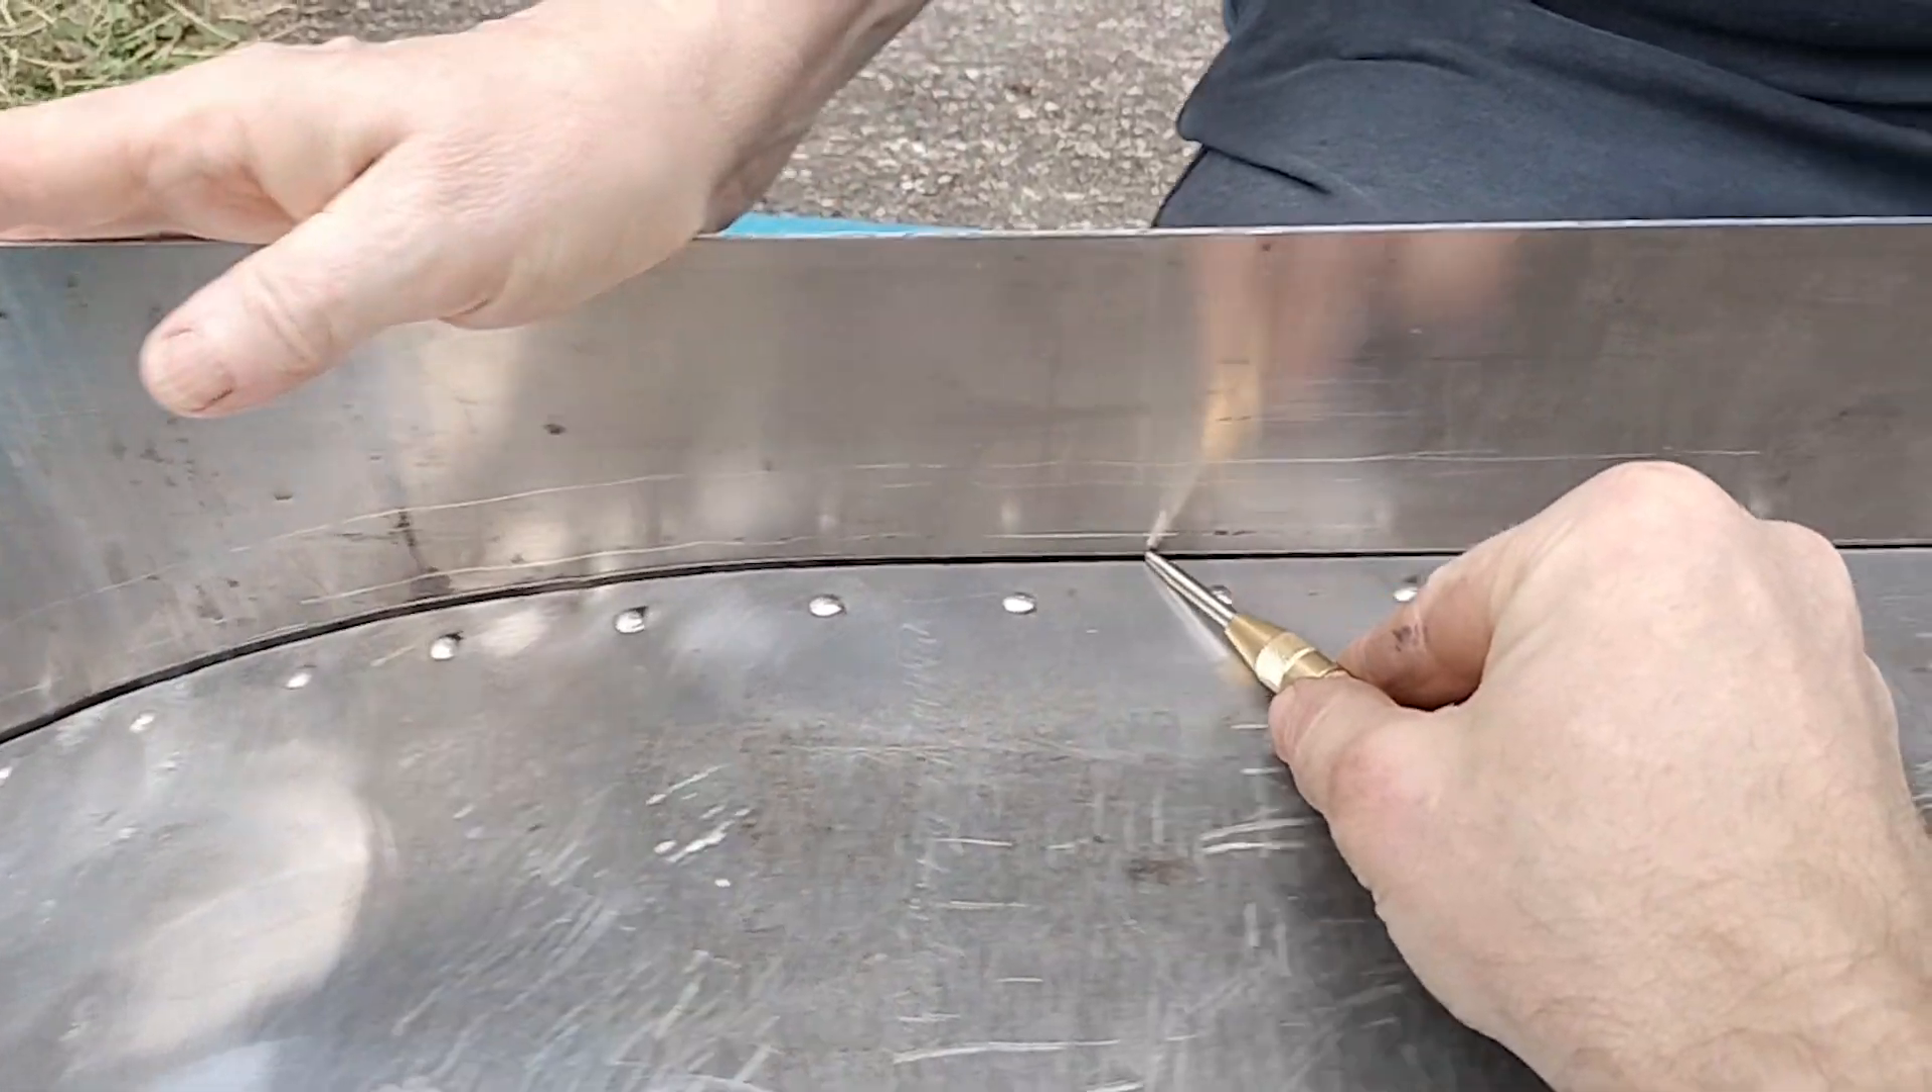So we have the new metal lined up against the old wheel well.